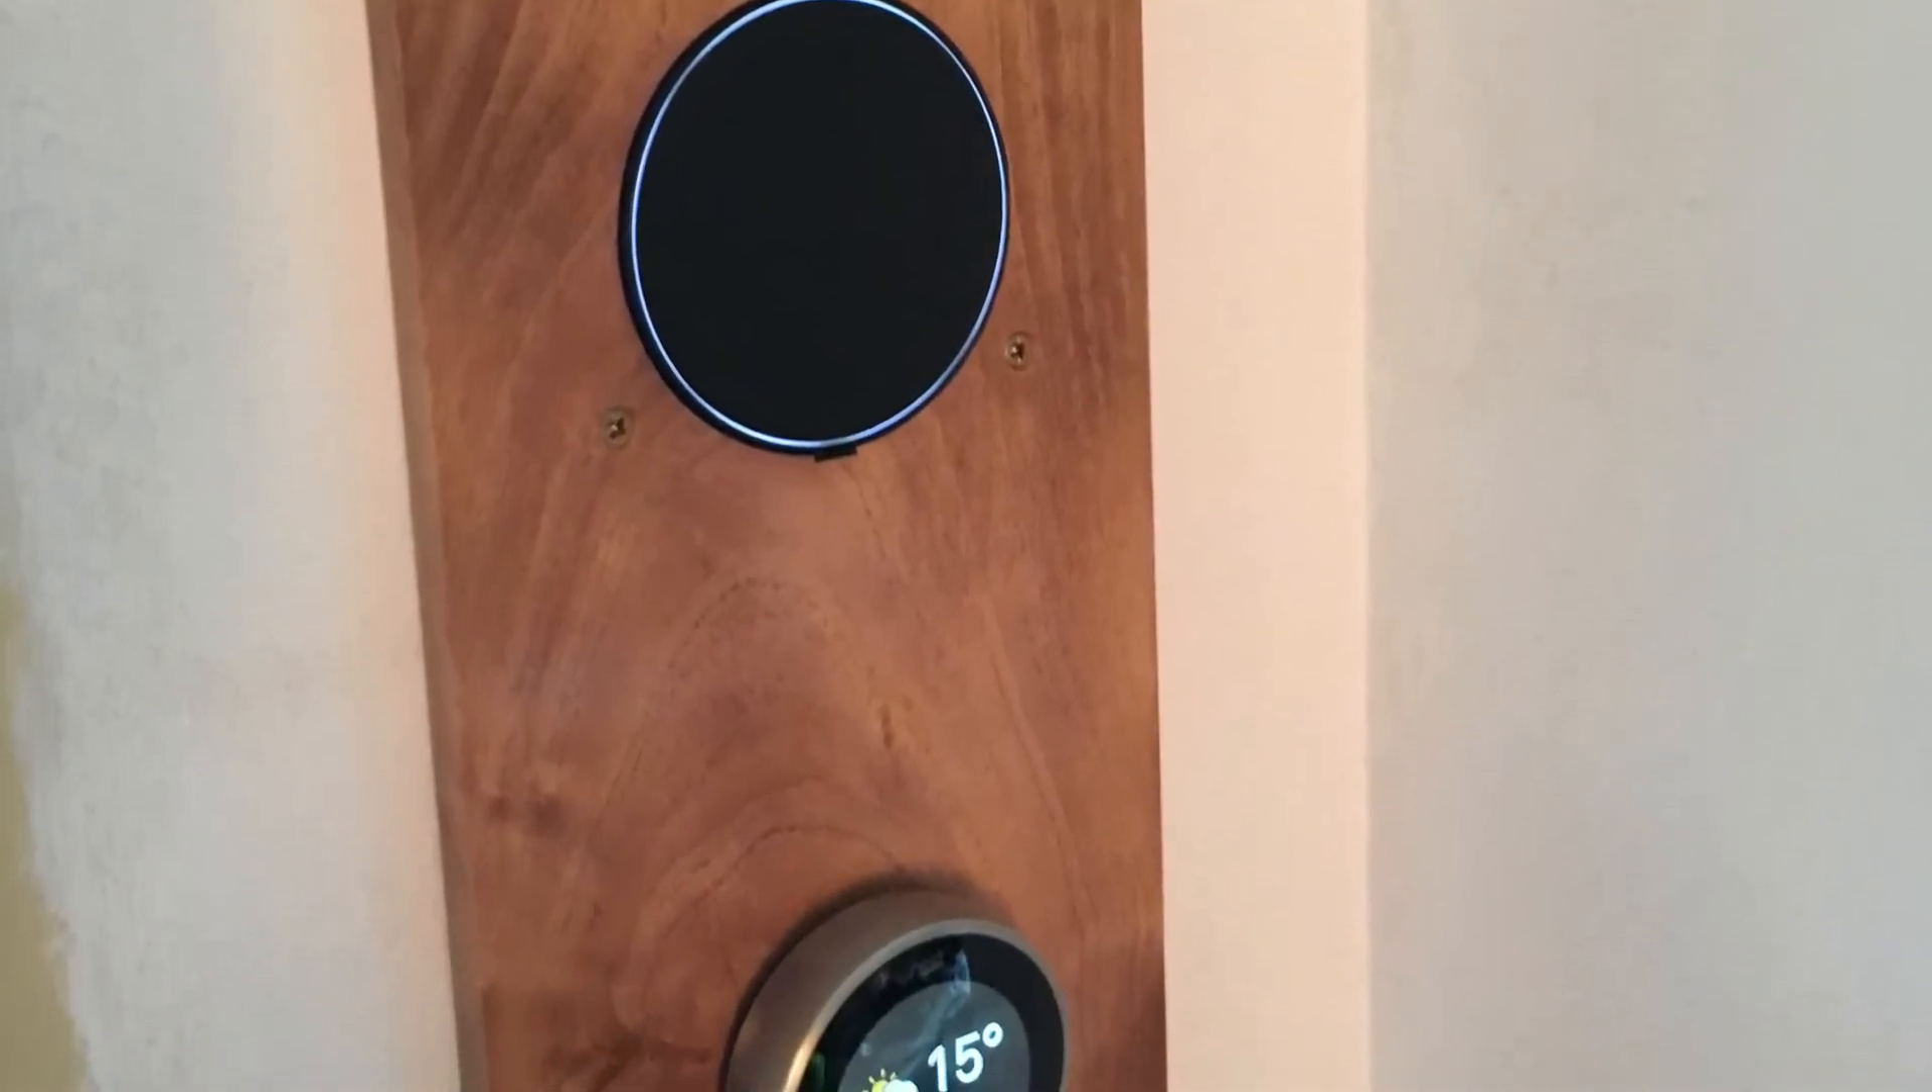So there's the wireless pad now in place and the four holes are as you can see they're offset.